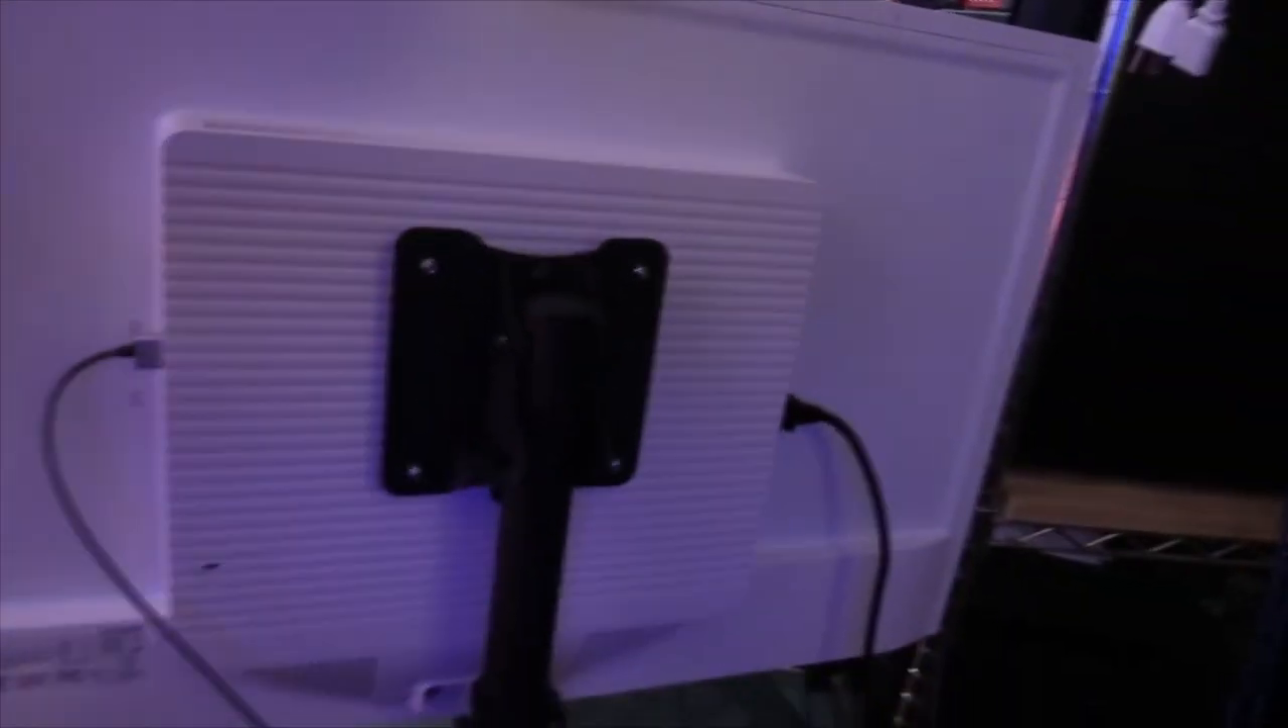We now have a monitor on a stand.